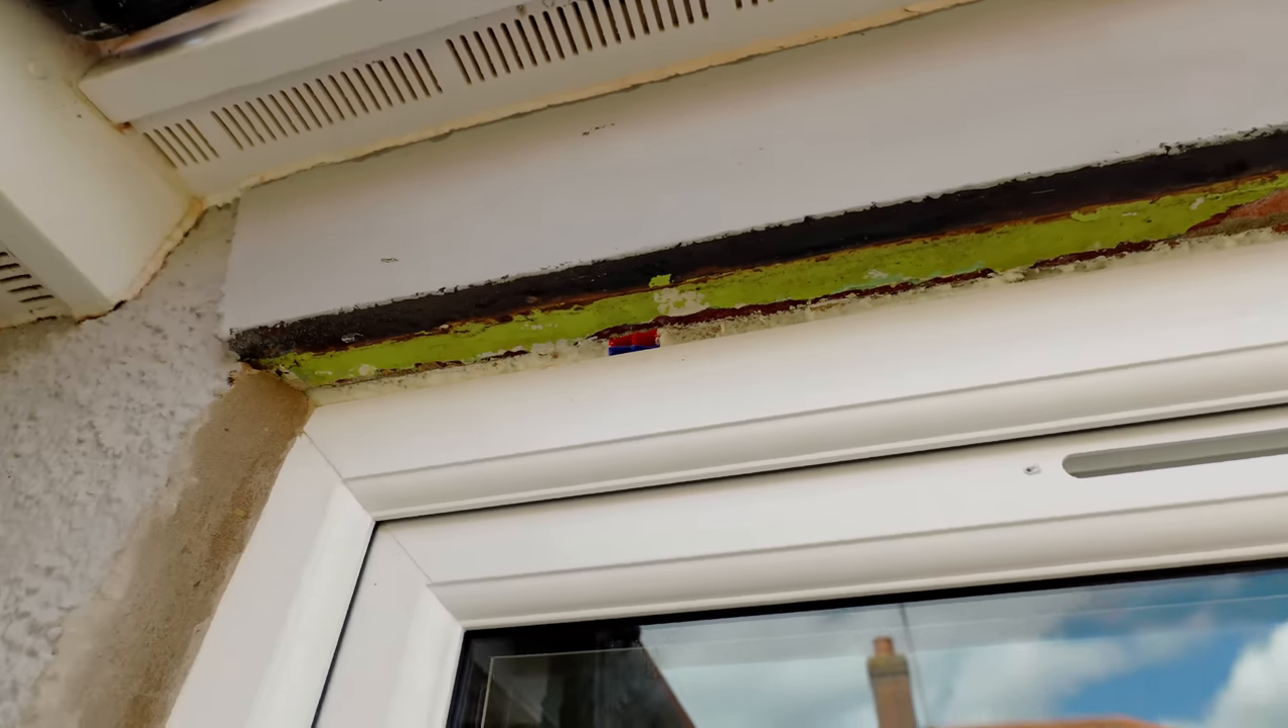This is too big a gap to fill with silicone.